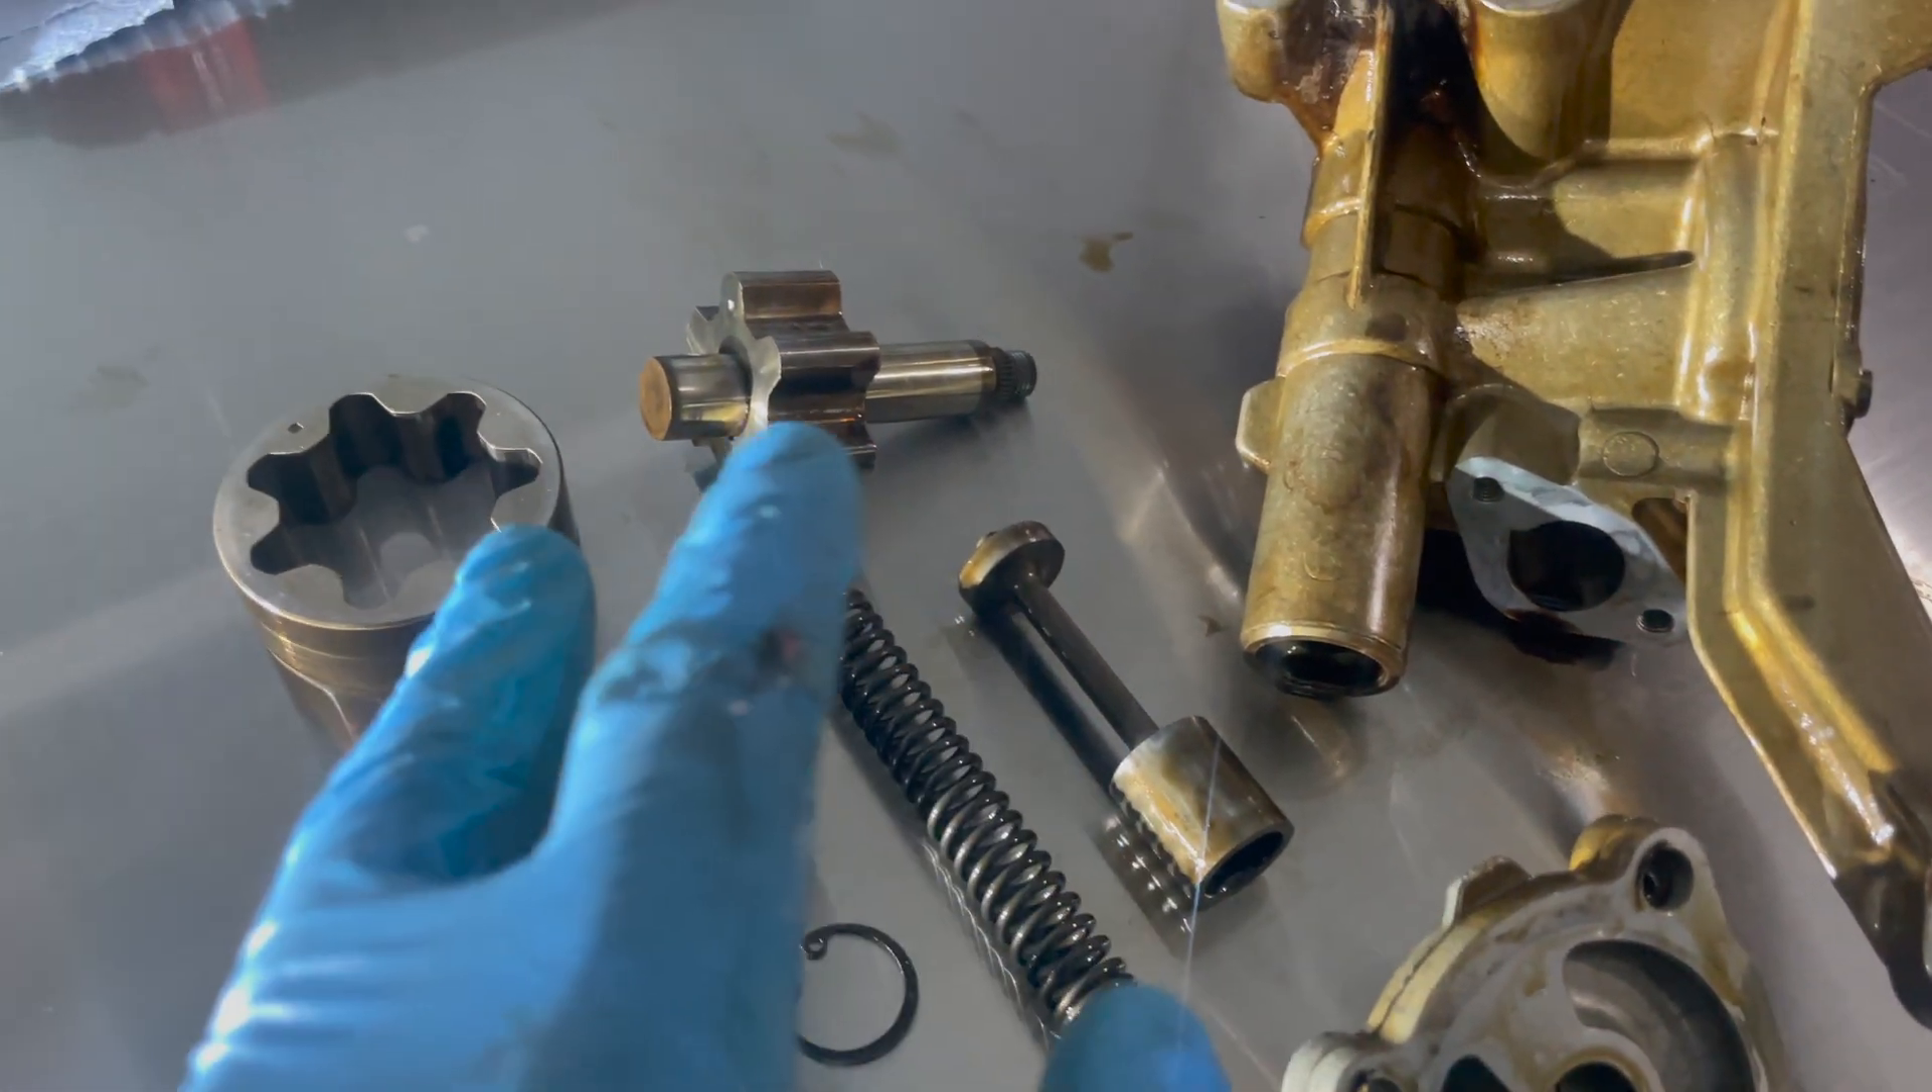Here's the oil pump fully disassembled.